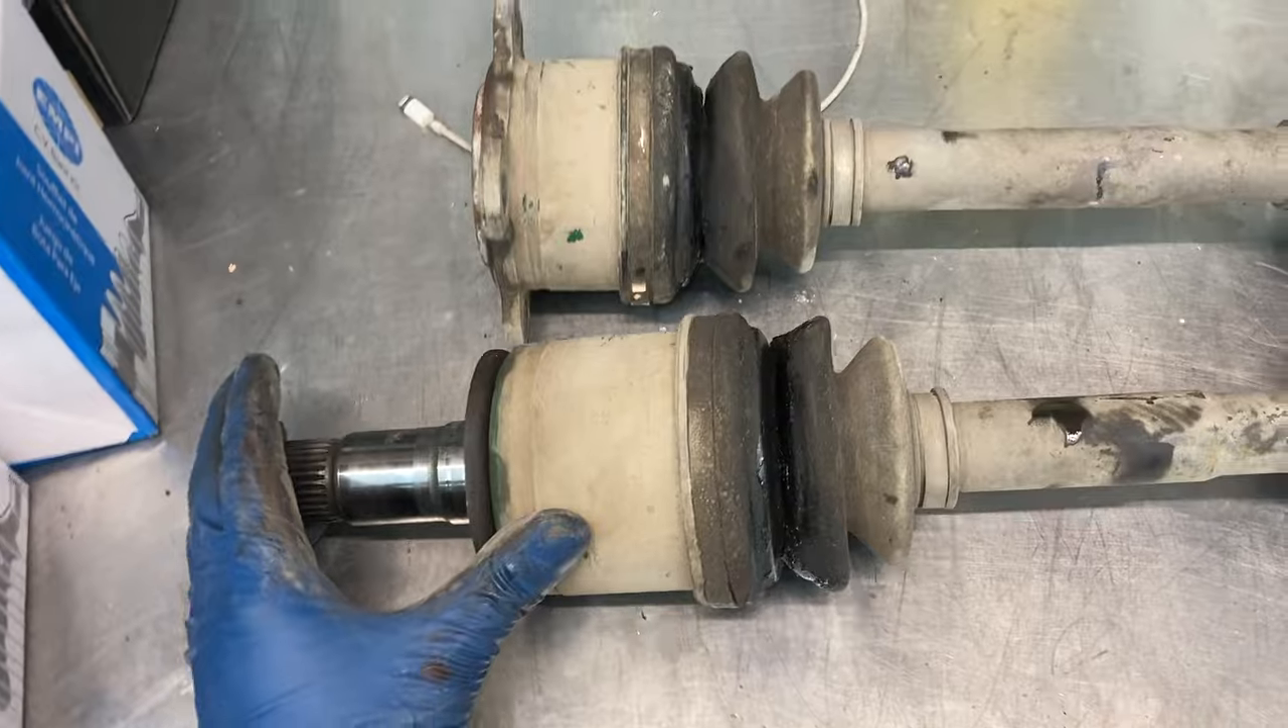So now I've got the CV axles out on the bench and we're going to tear them down.